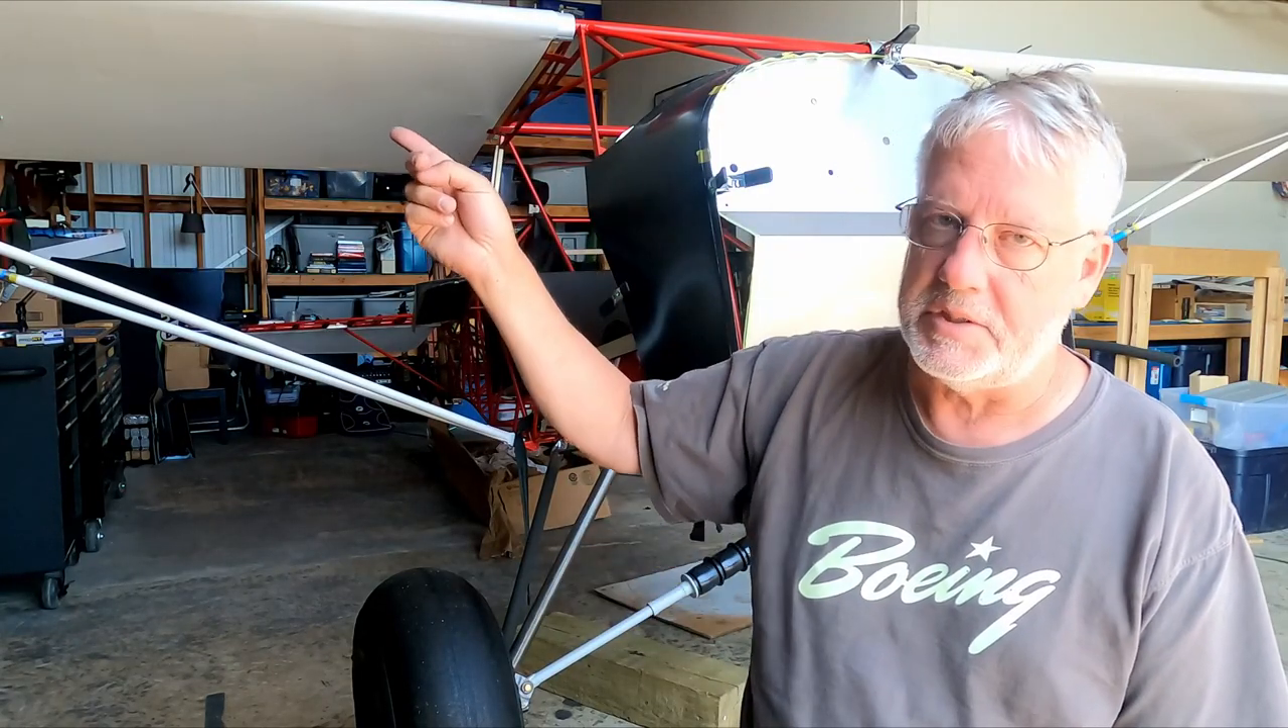I haven't taken the wings off yet.